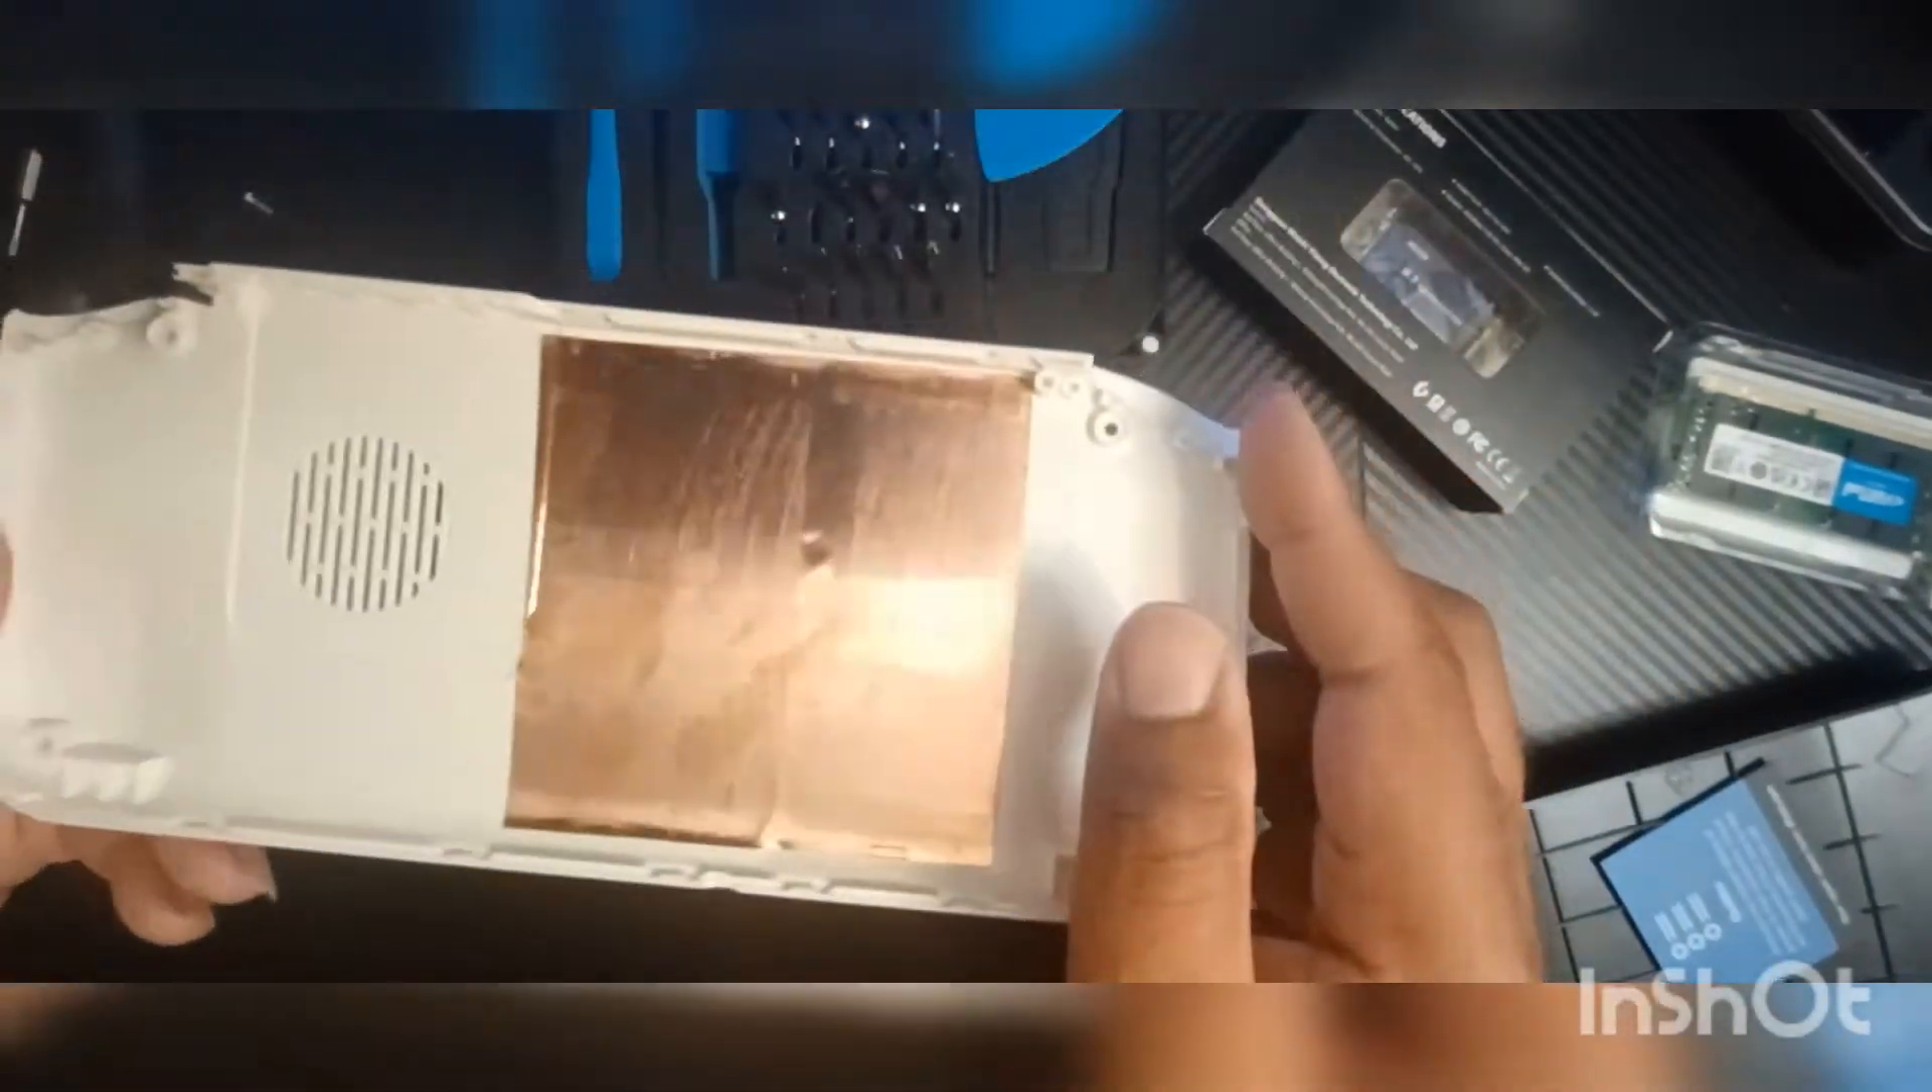This is the back of the case. We got the copper in the back of it.